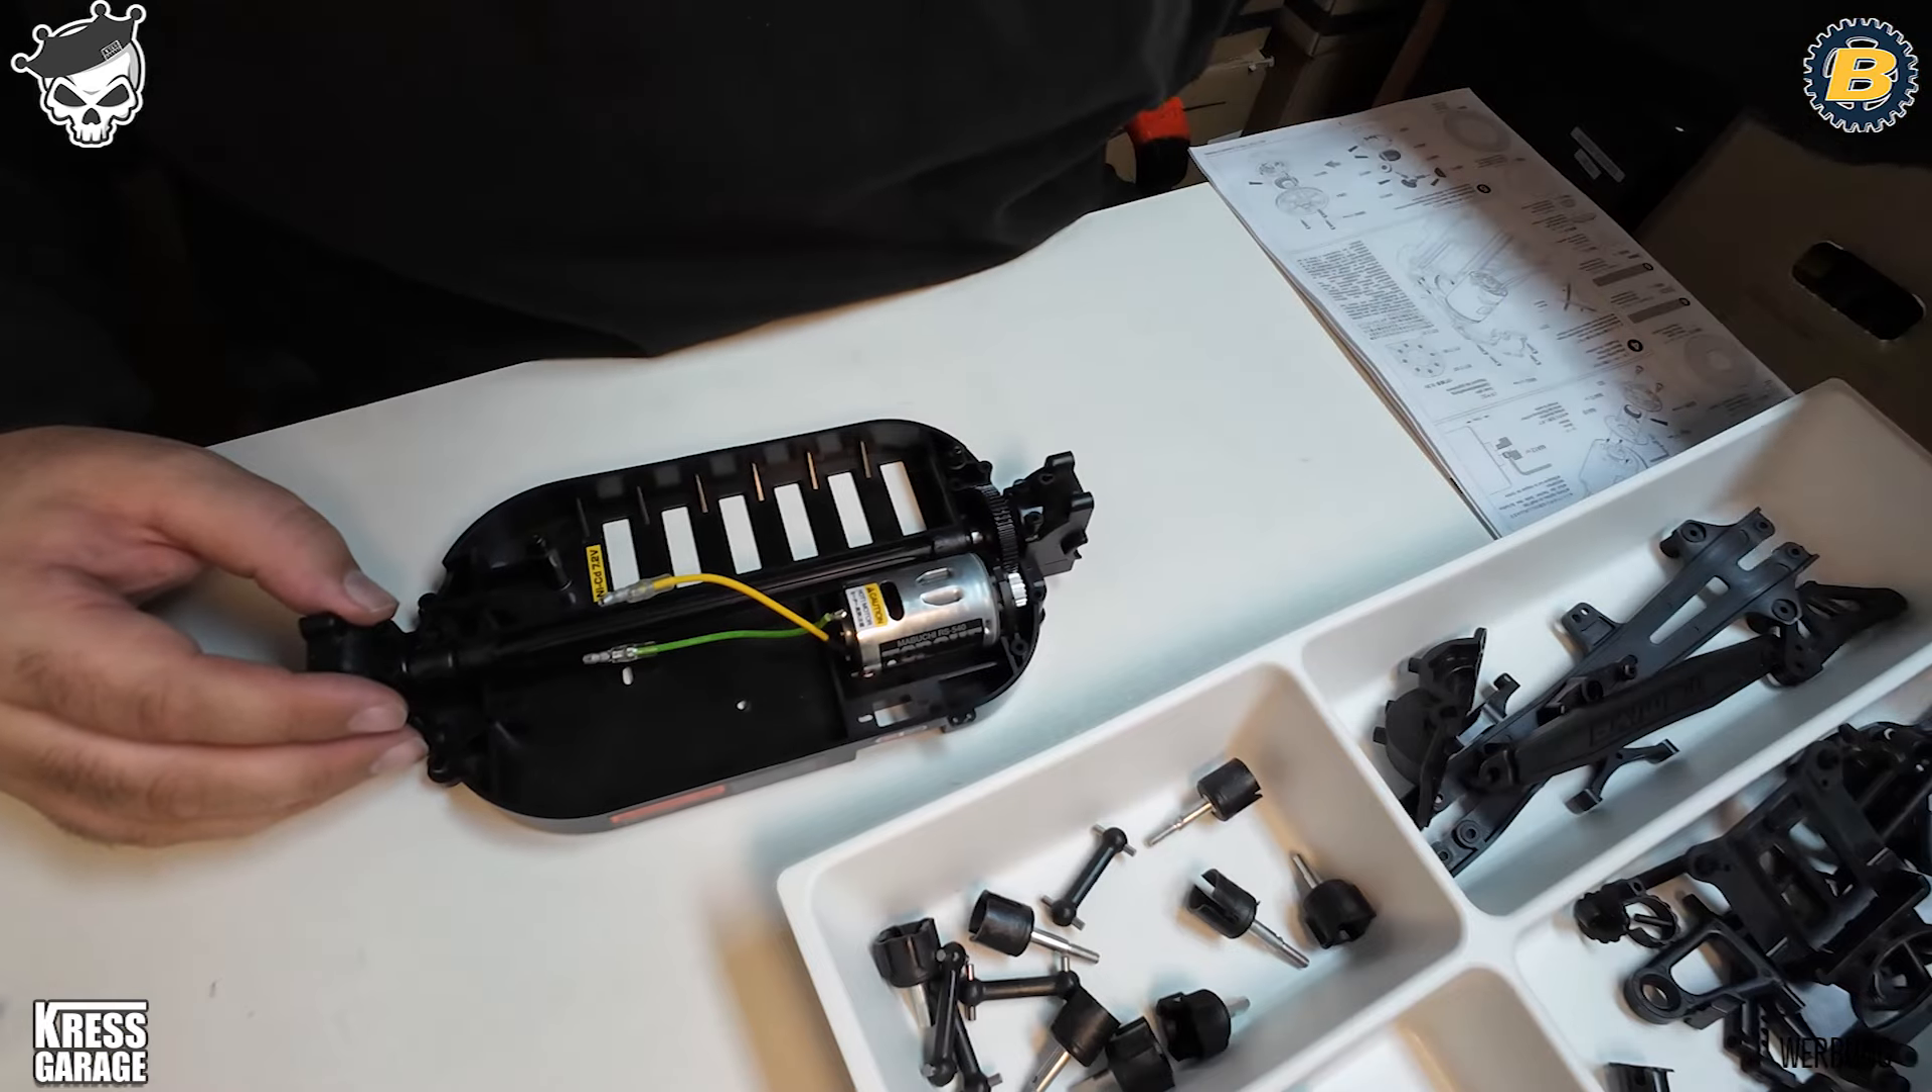So, das sieht doch schon sehr gut aus. Jetzt haben wir den Motor eingebaut.